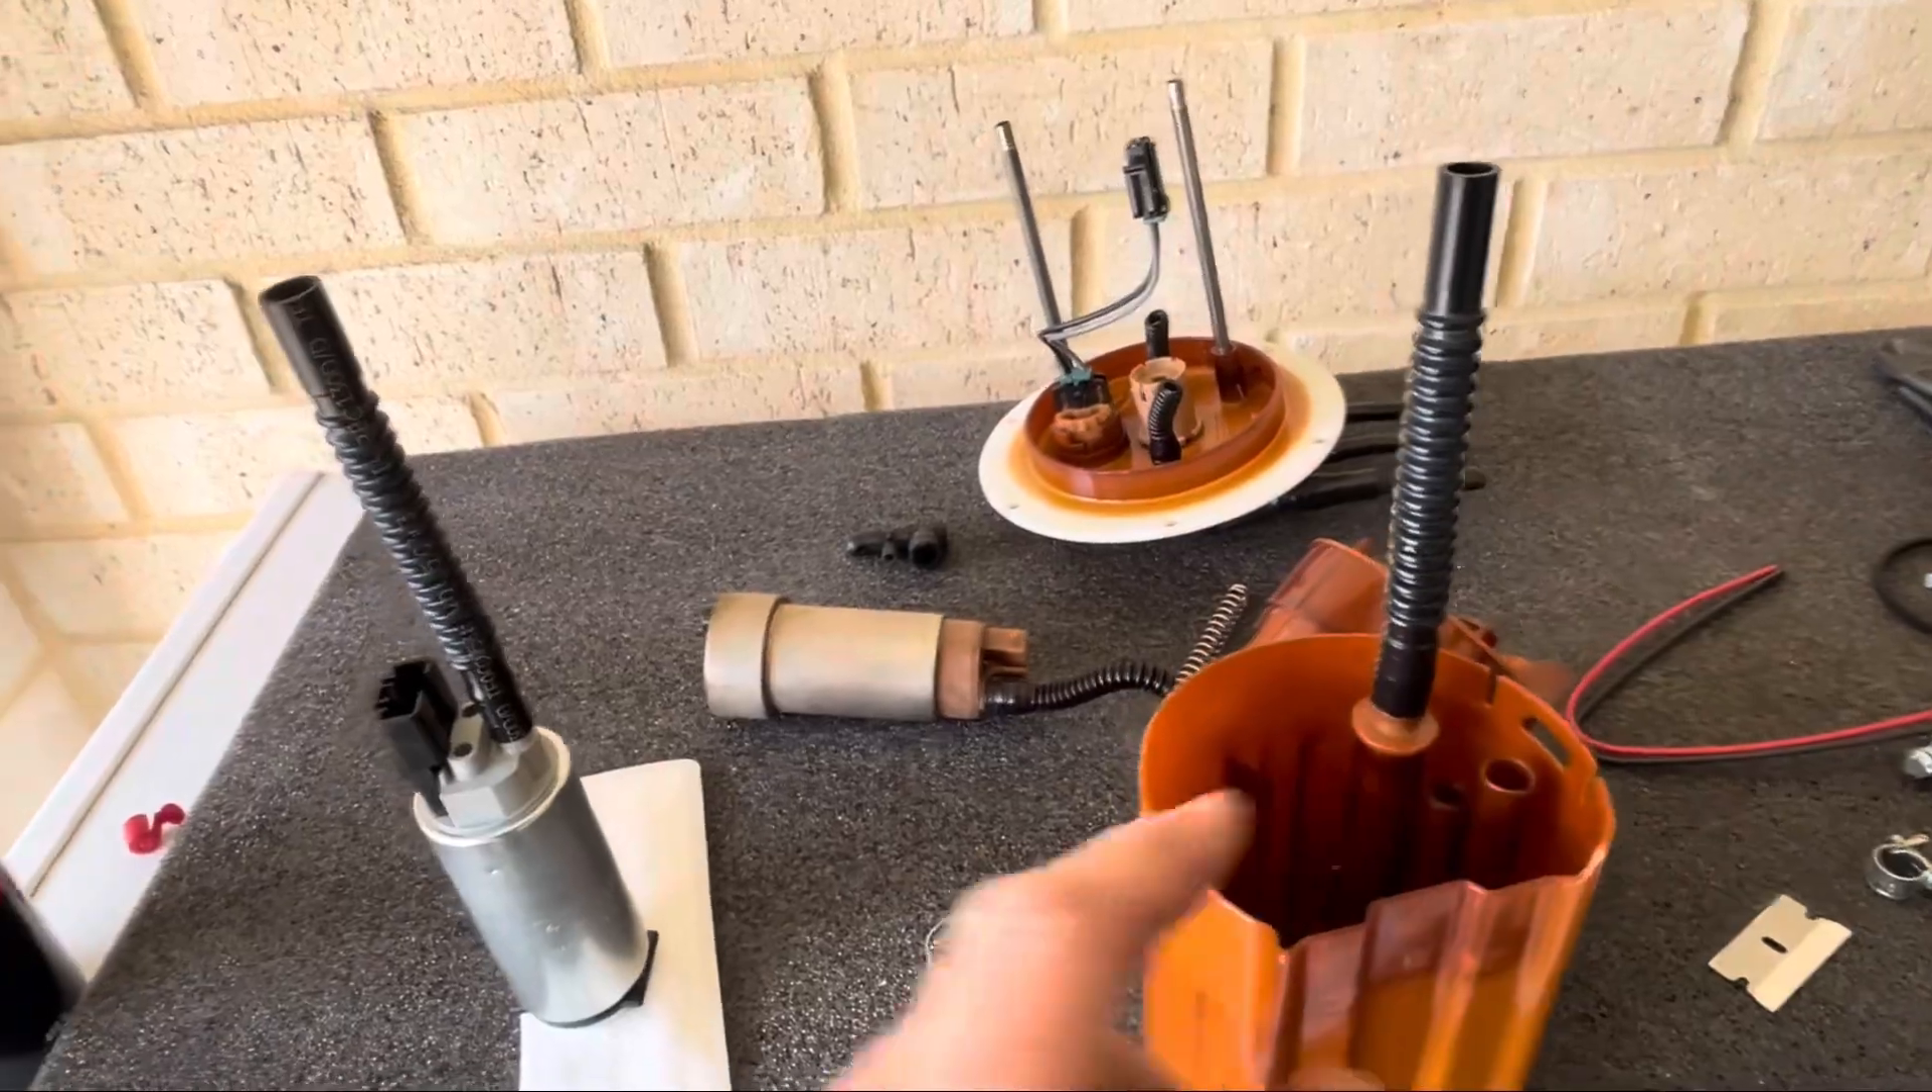Alright so I've got the two hoses on. One hose goes onto the assembly. One goes onto the pump.